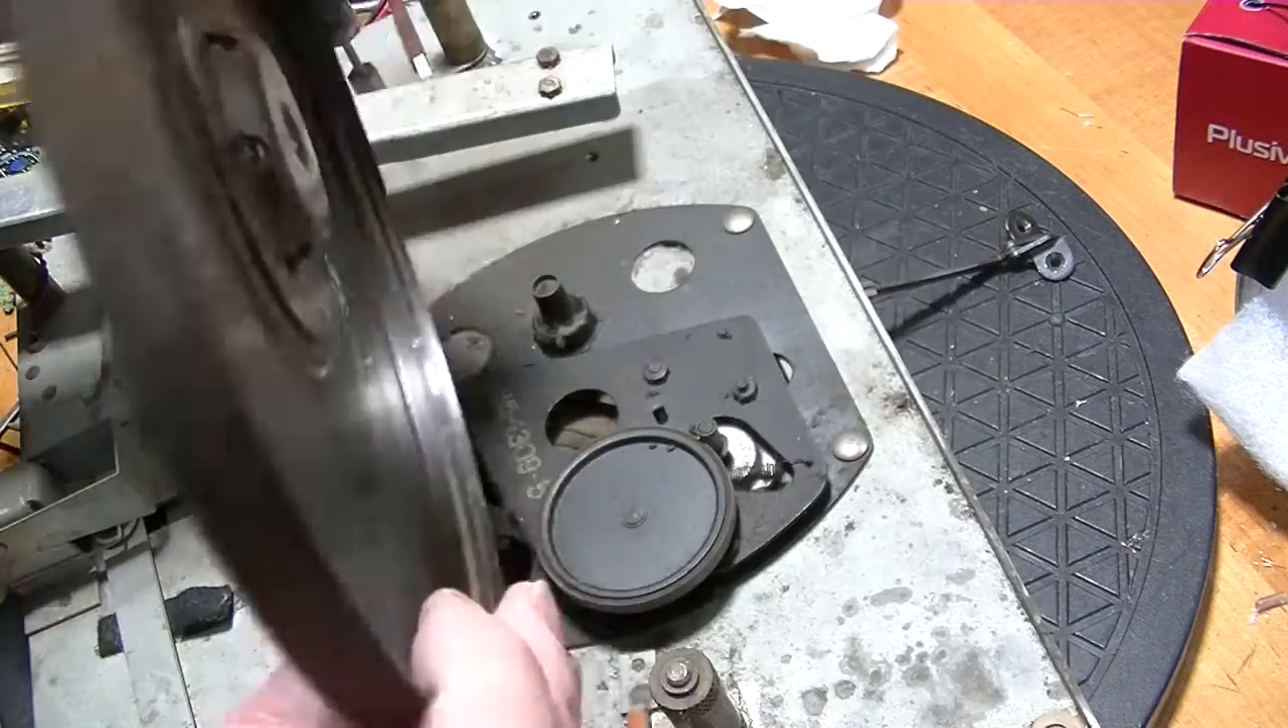I was able to get the platter off just by prying very hard with a screwdriver and it came straight off.